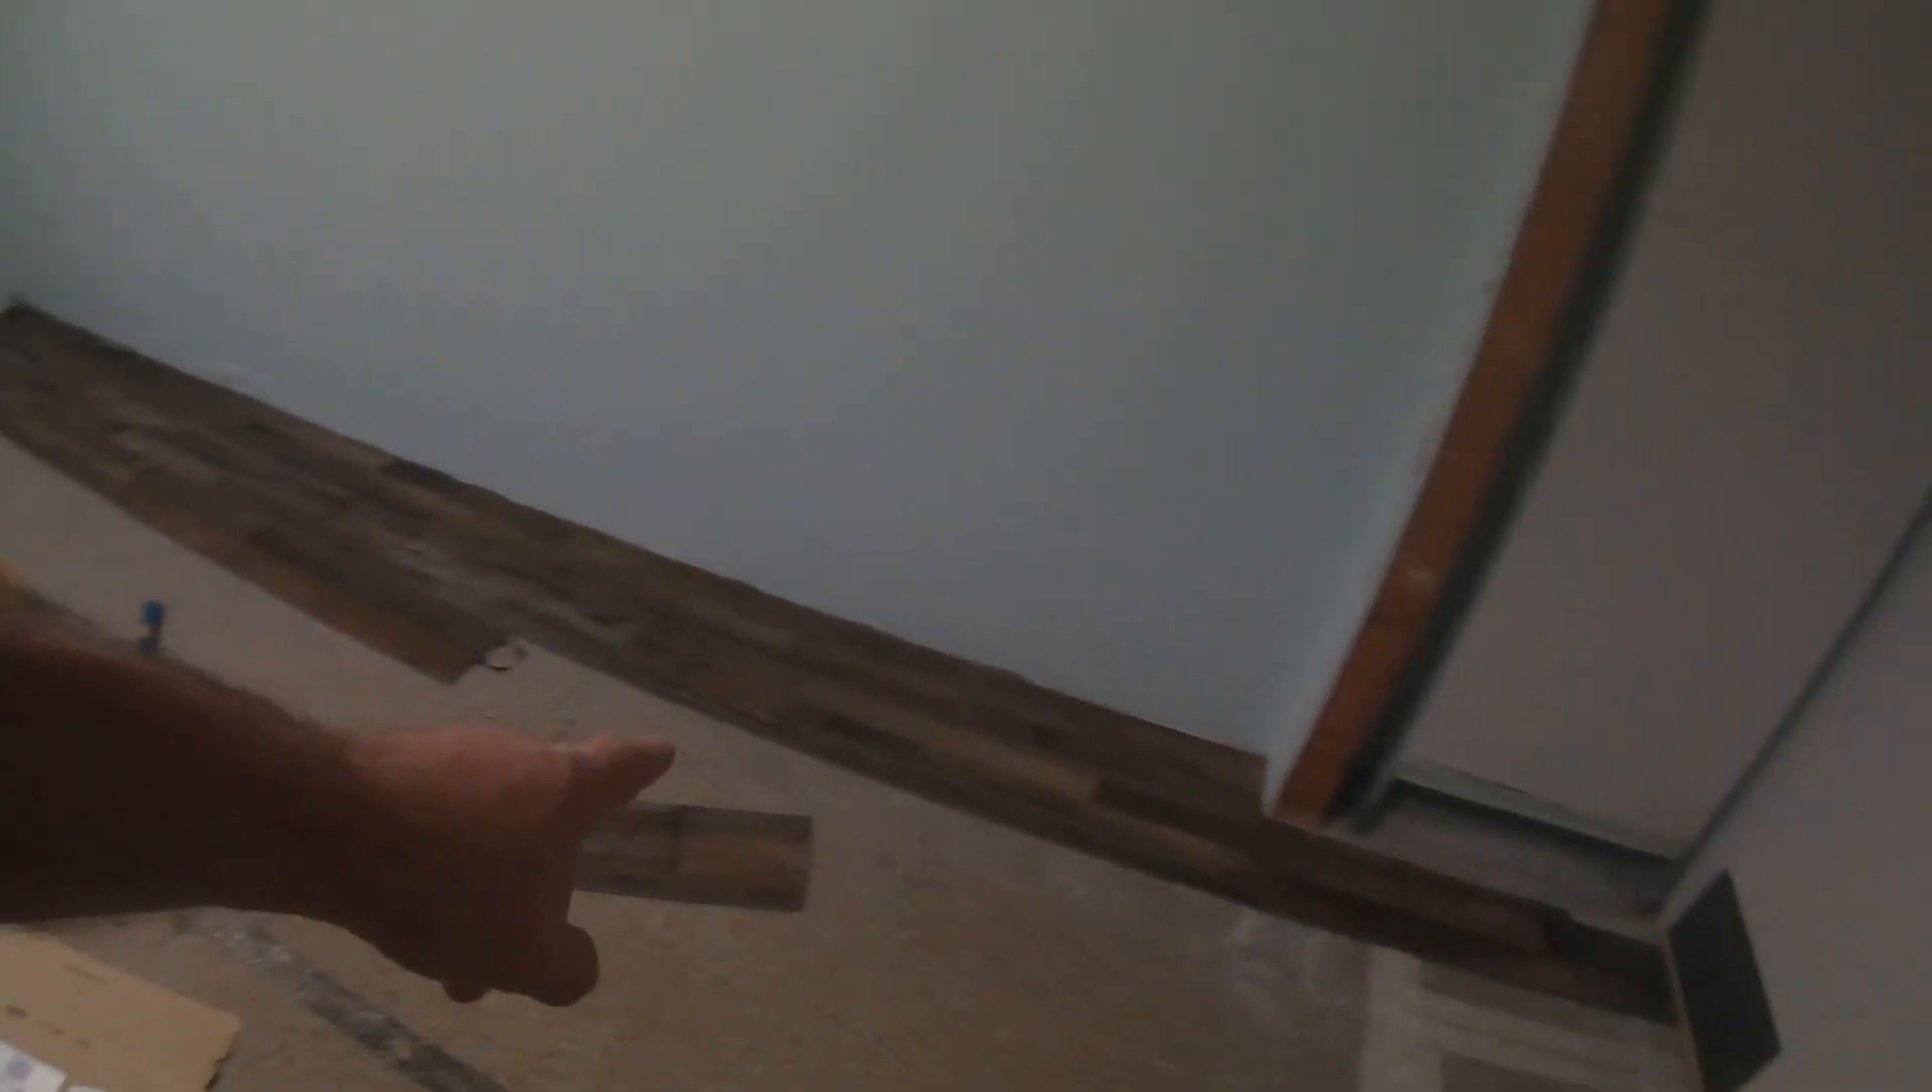So in this room here you can see I have a couple of rows started.